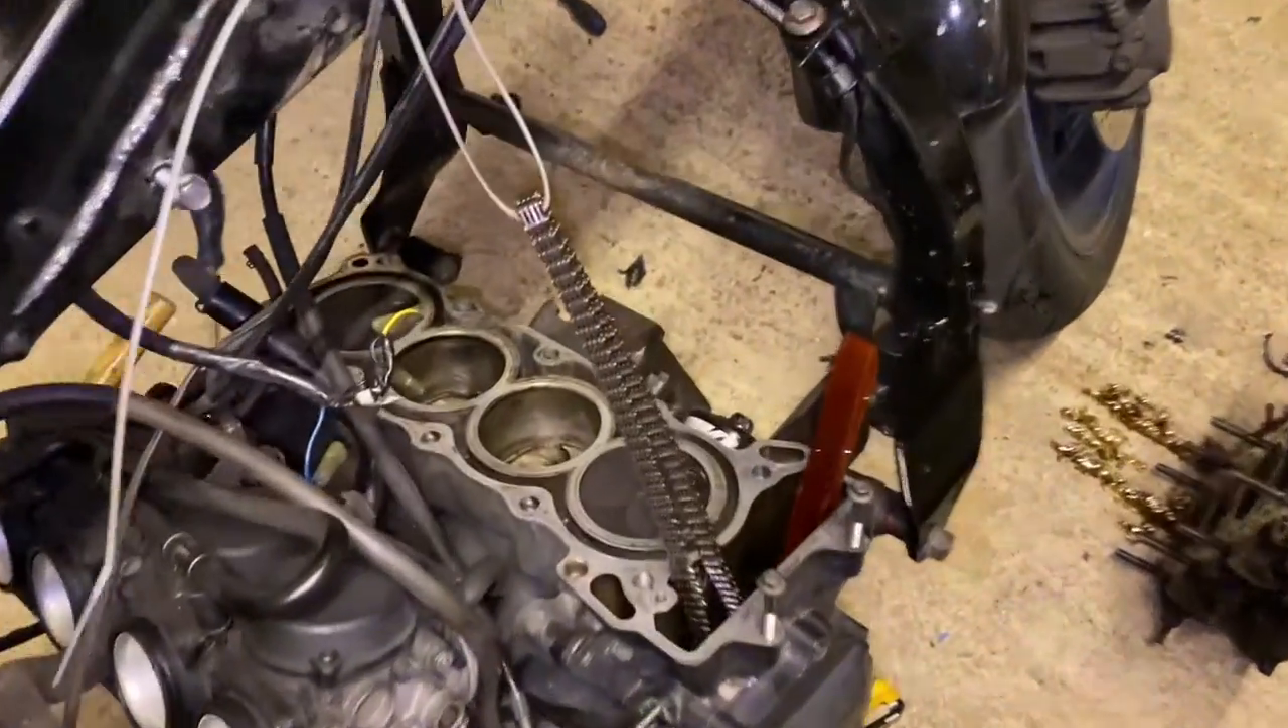Right the cylinder head has been removed as you can see i've just uh tied up the timing chain like that stop it falling all the way down there.